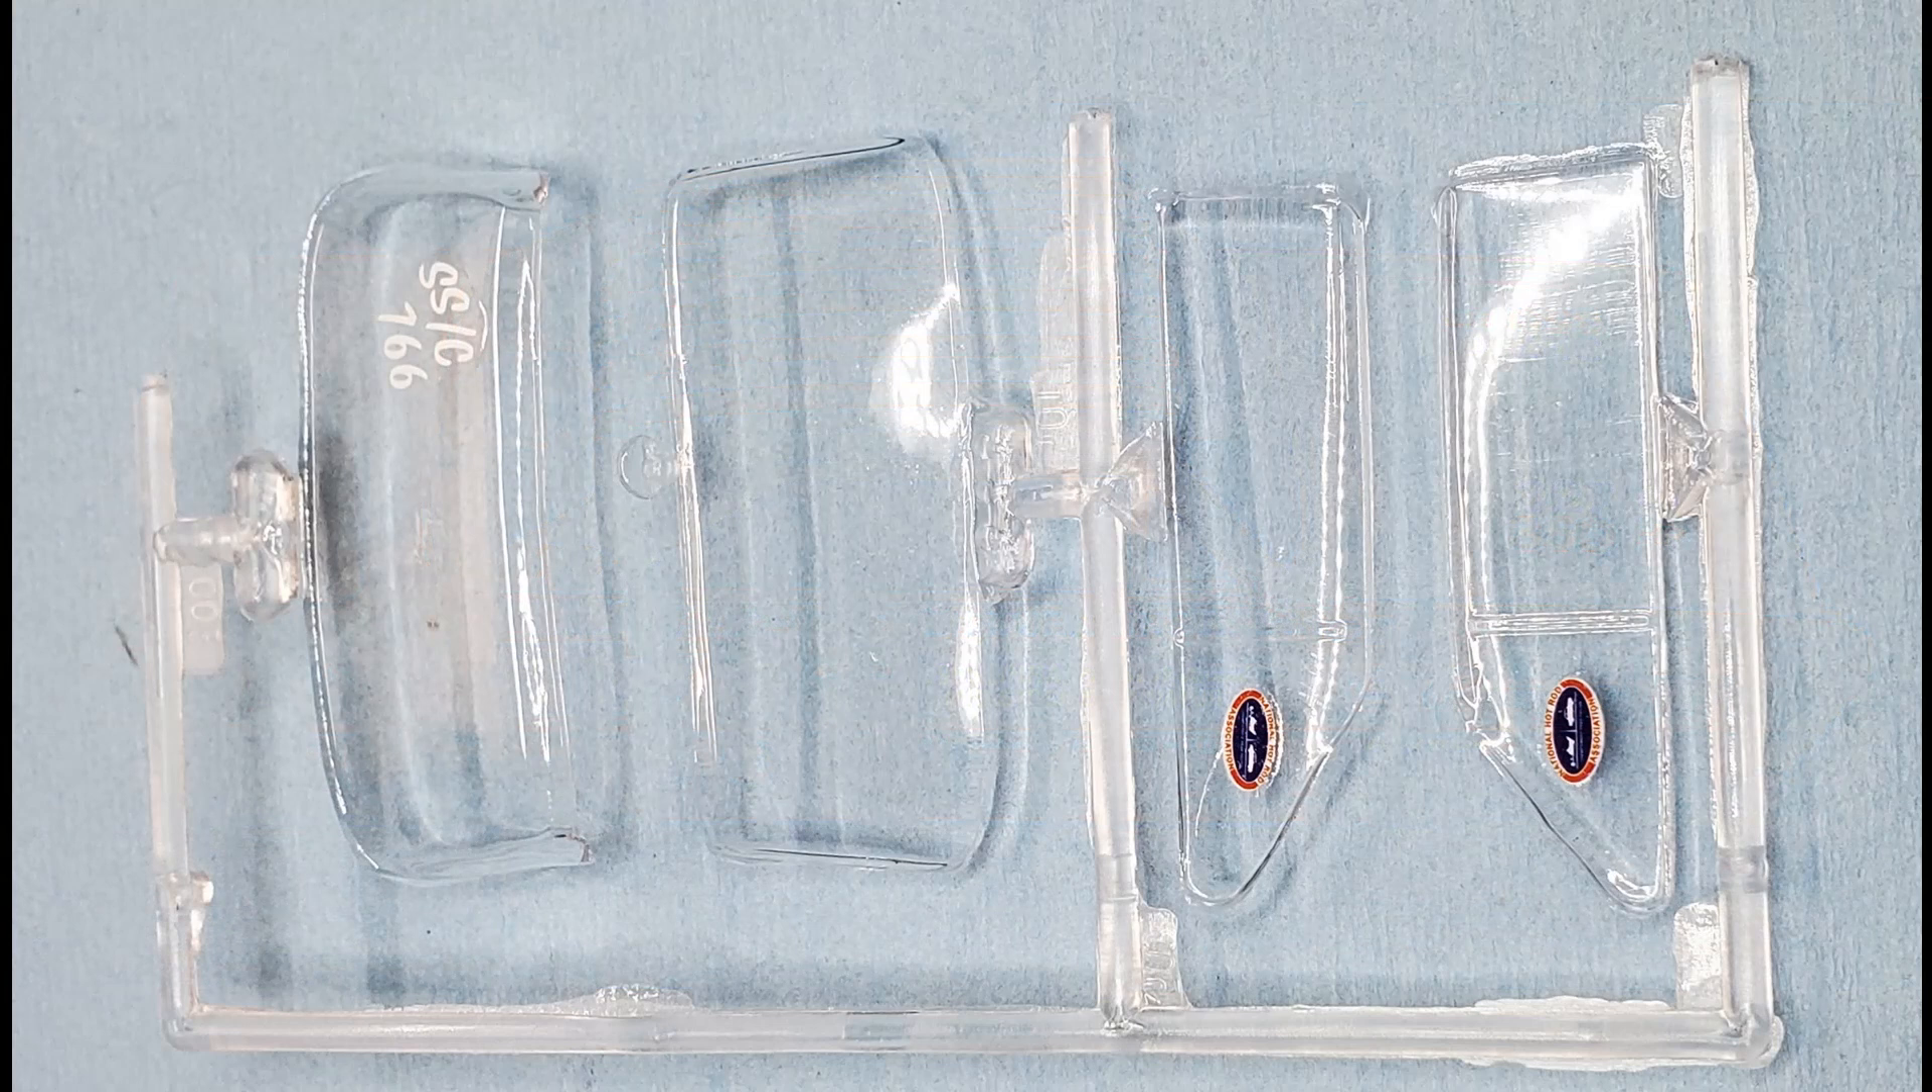Next, I applied the window decals before installing the windows into the body.